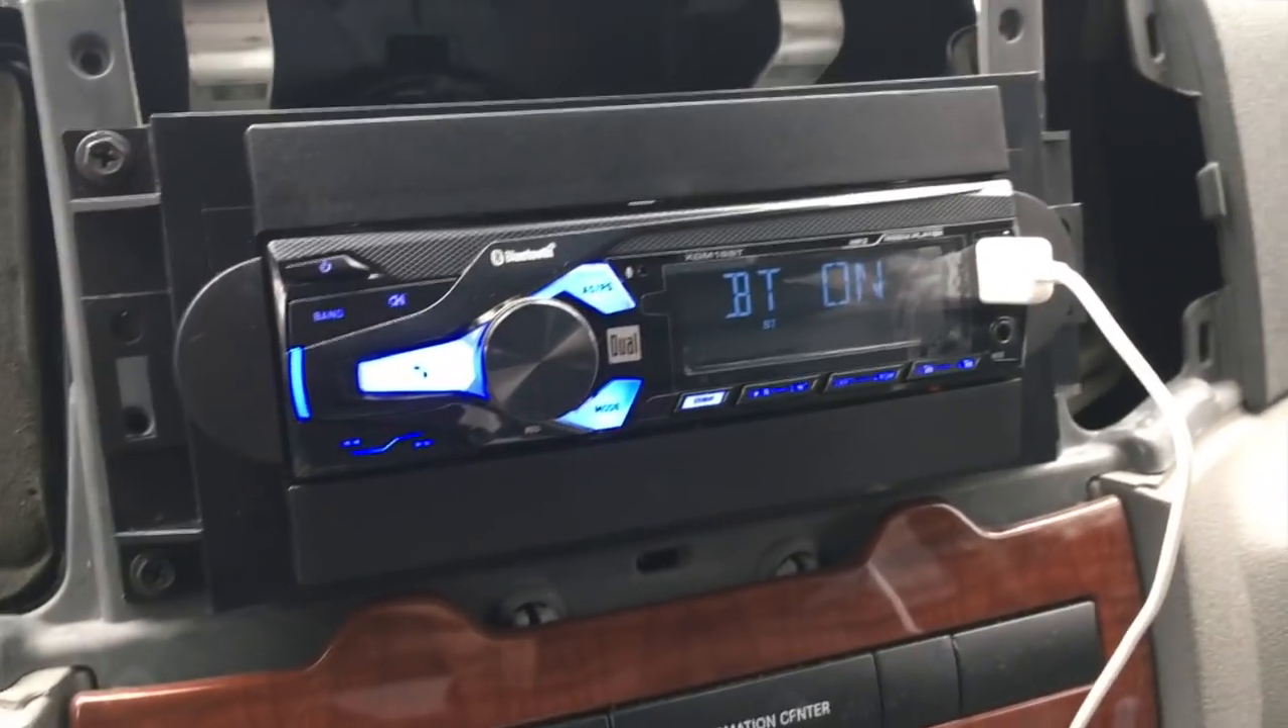Ok guys, so we got the unit in. I got the Bluetooth hooked up.